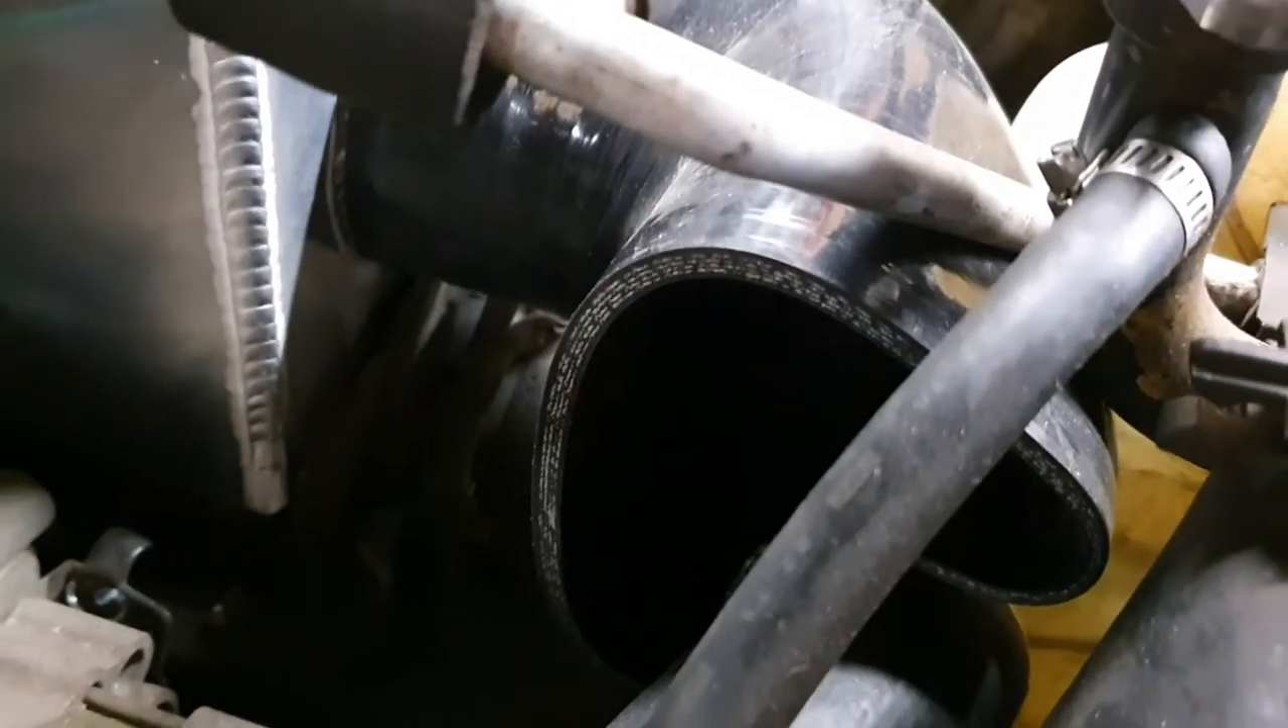You can see it's all squished up it's hitting the radiator hose and it's hitting the aircon hose.